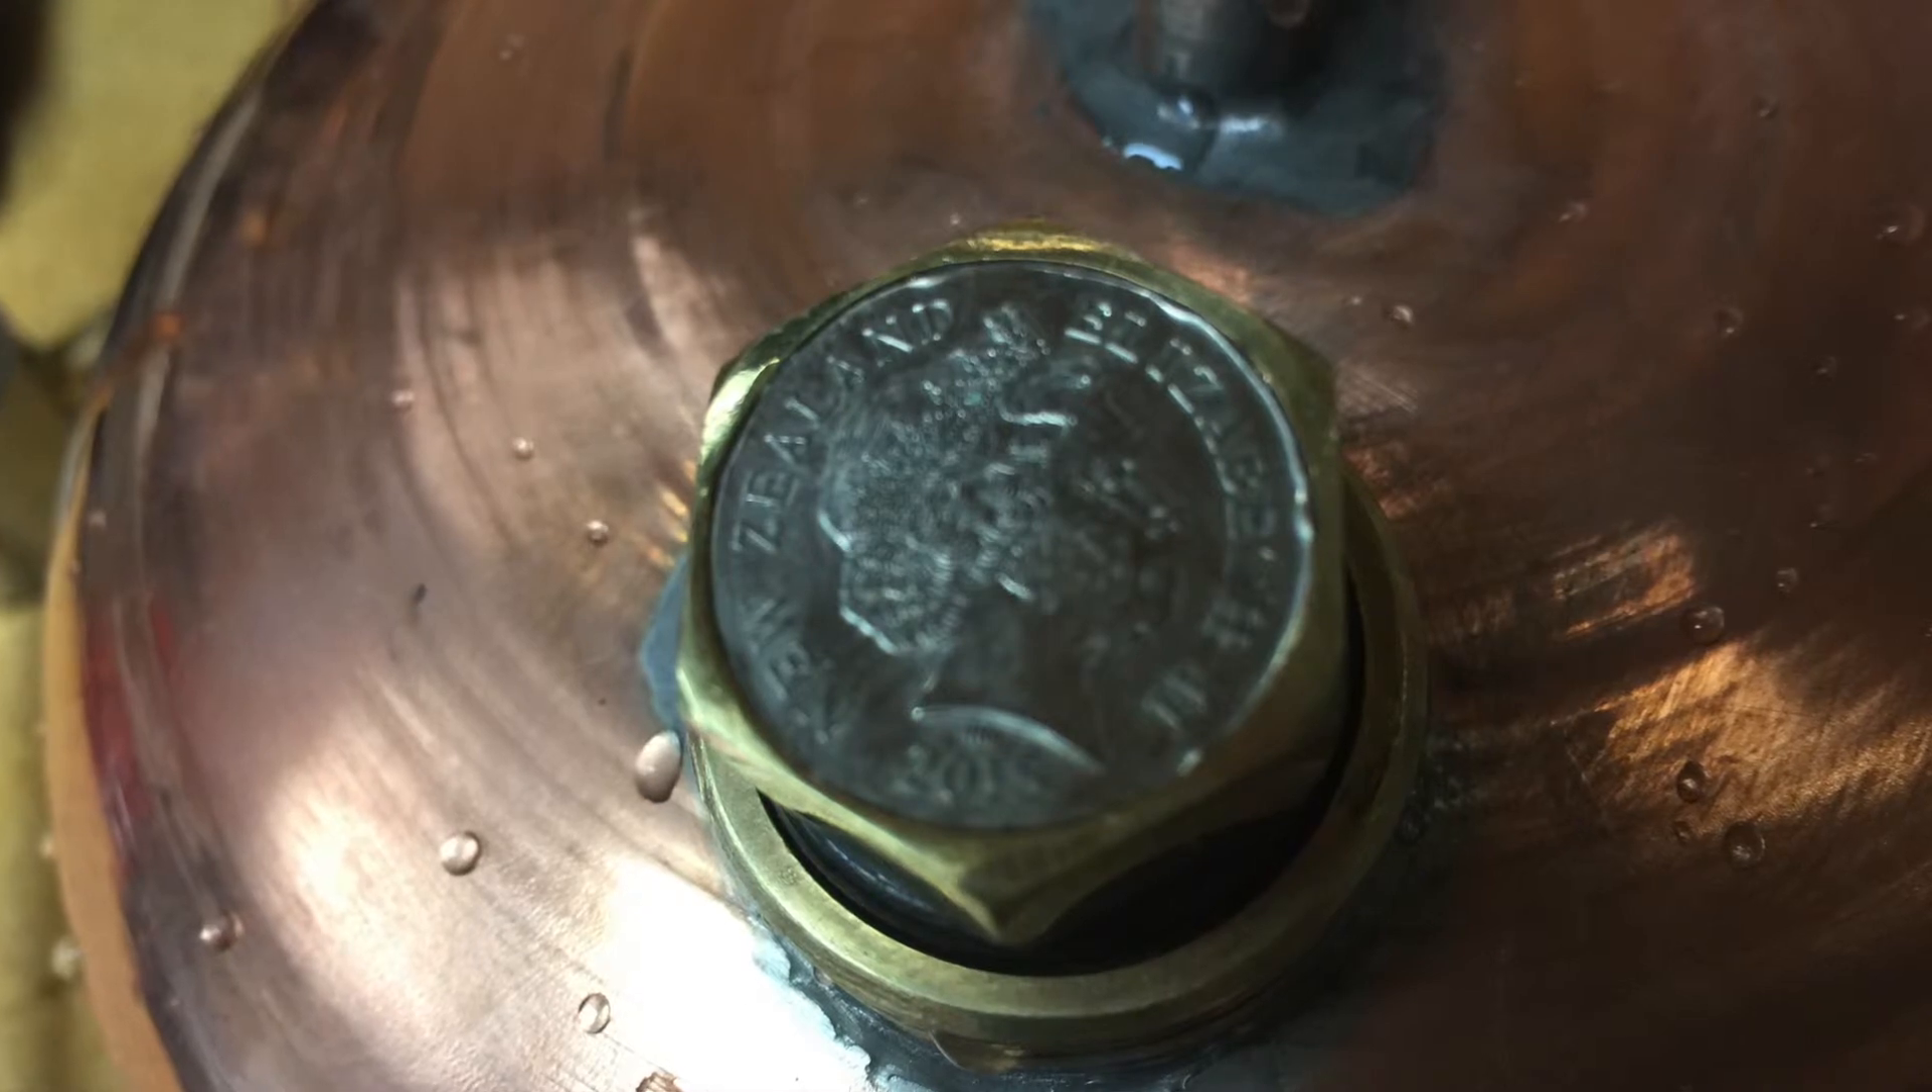In keeping with family tradition I decided to incorporate a coin so that's actually placed in the filler cap here which actually had a little recess and I filed the coin down to be just the right size to press into that space.